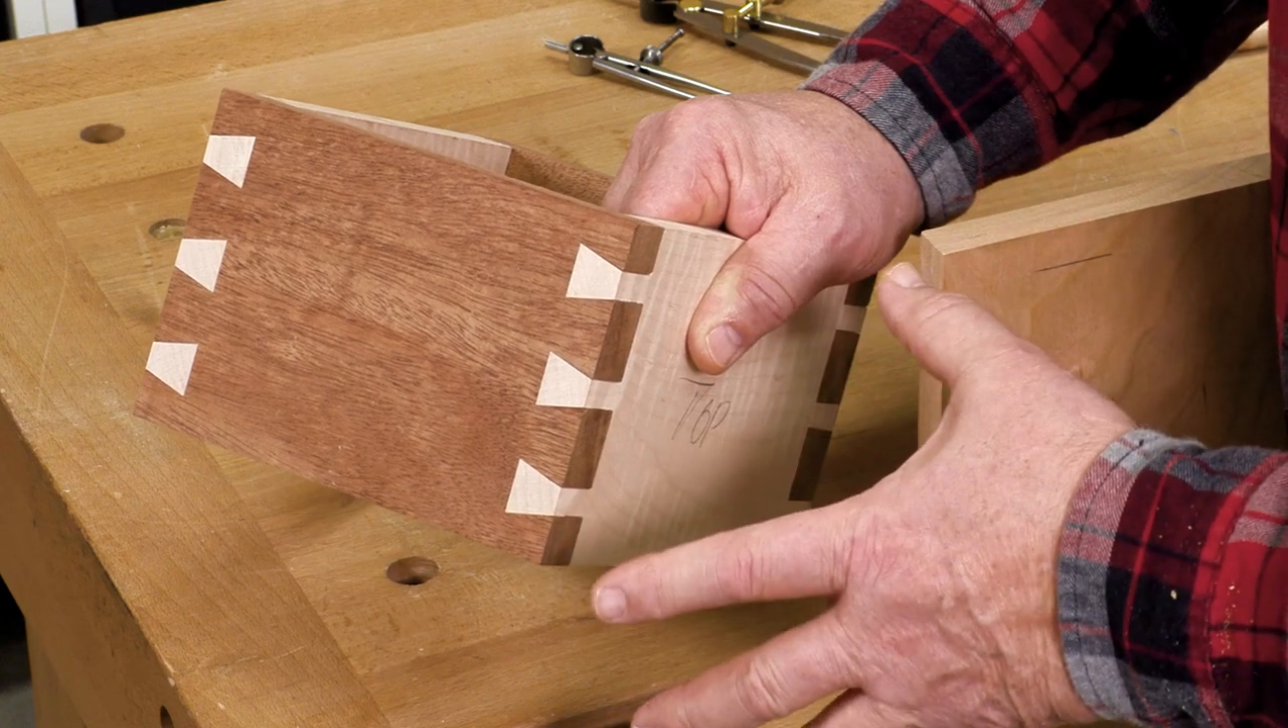The tail actually looks like a swallow's tail or a dove's tail and the pin is fitting in between.